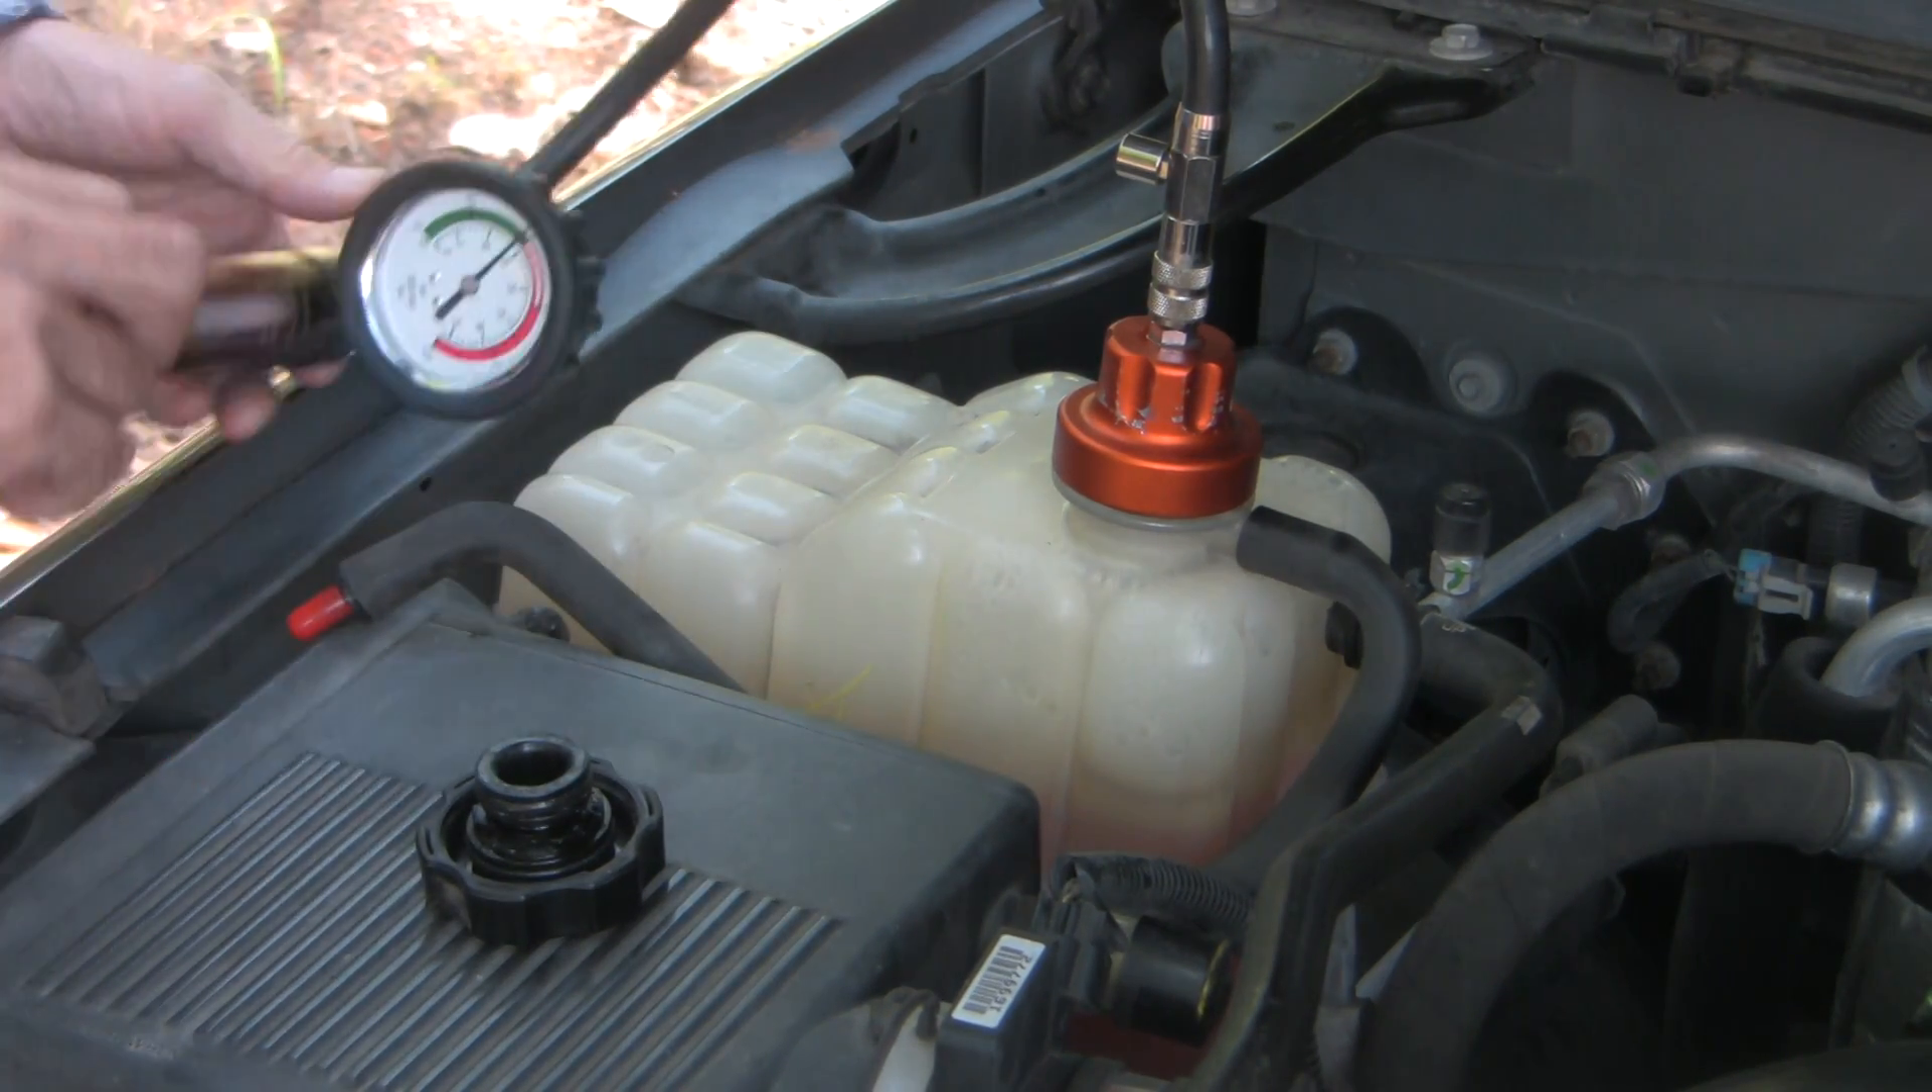With some difficulty adapter number 10 seems to fit.